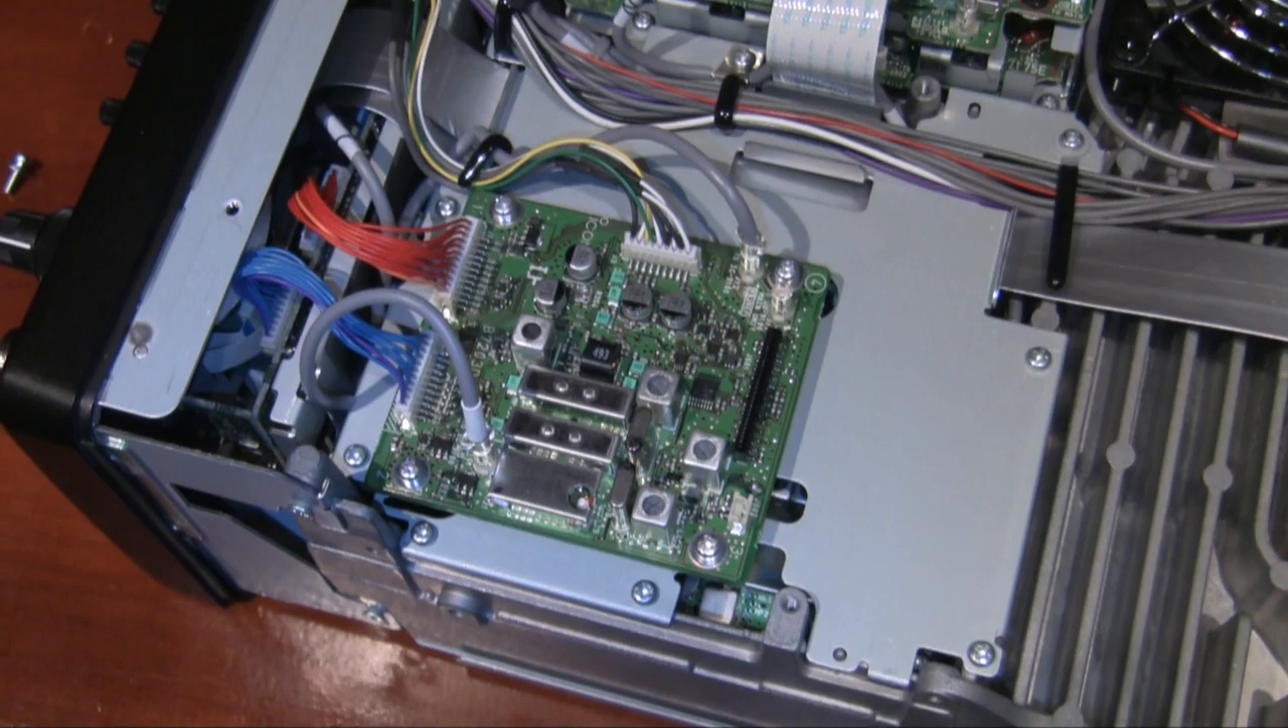So, that's the IF board with all the control cables and the IF cables or signal cables all connected in.